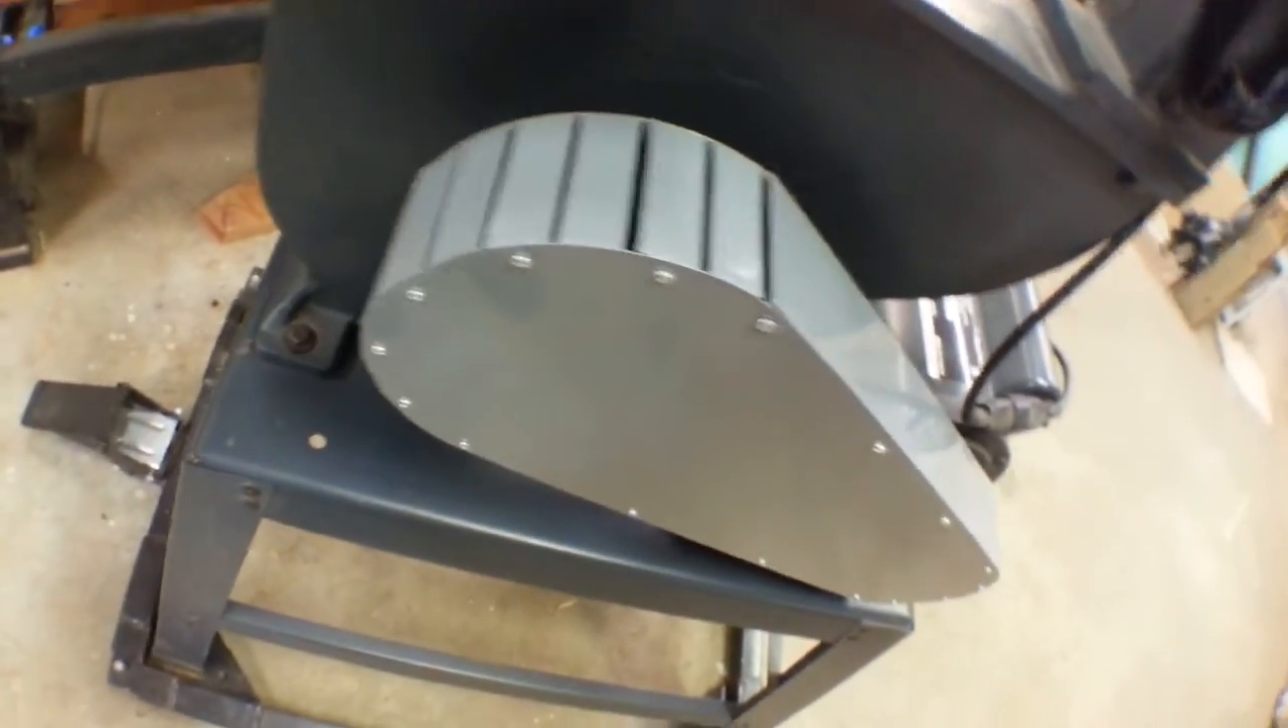Okay okay okay here we are with the shroud on it the finger guard looks pretty nice except for when the head falls down.